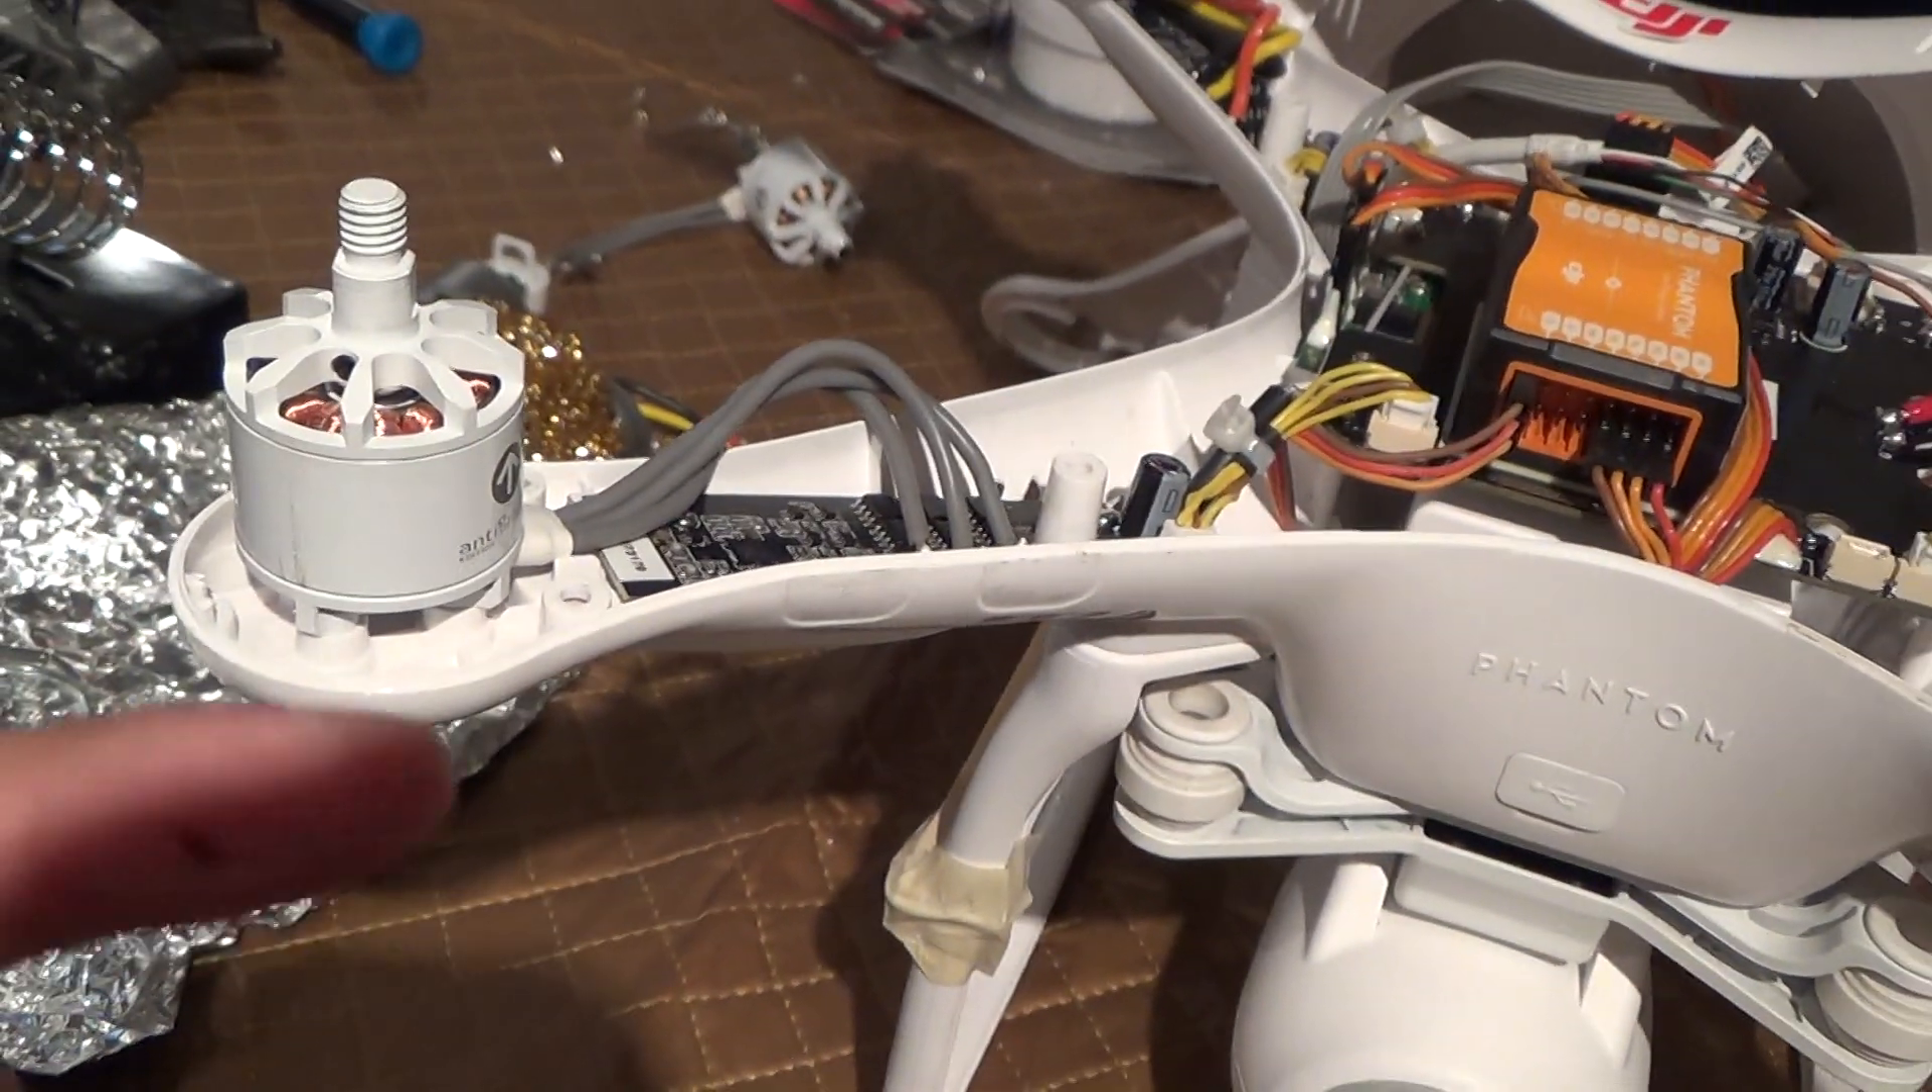This is a completed installation of one of my motors.